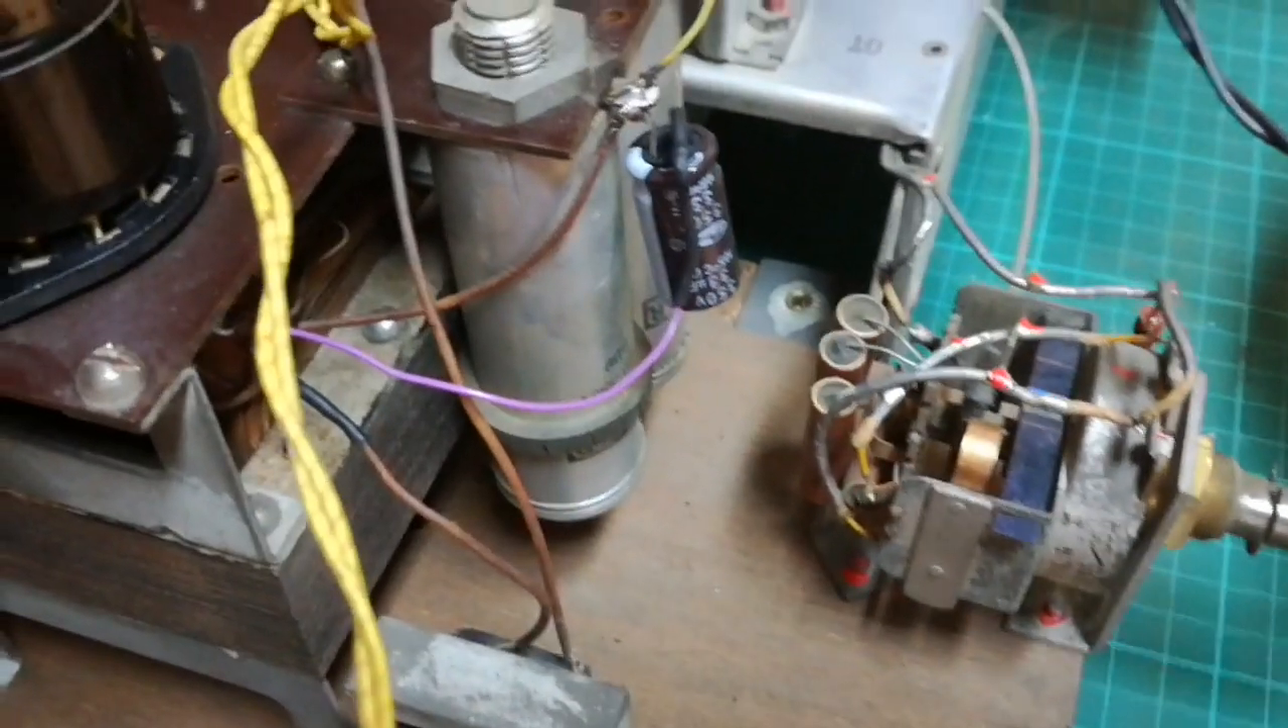So, I have replaced this capacitor, actually, that one, this is the old one, and this little one is new.